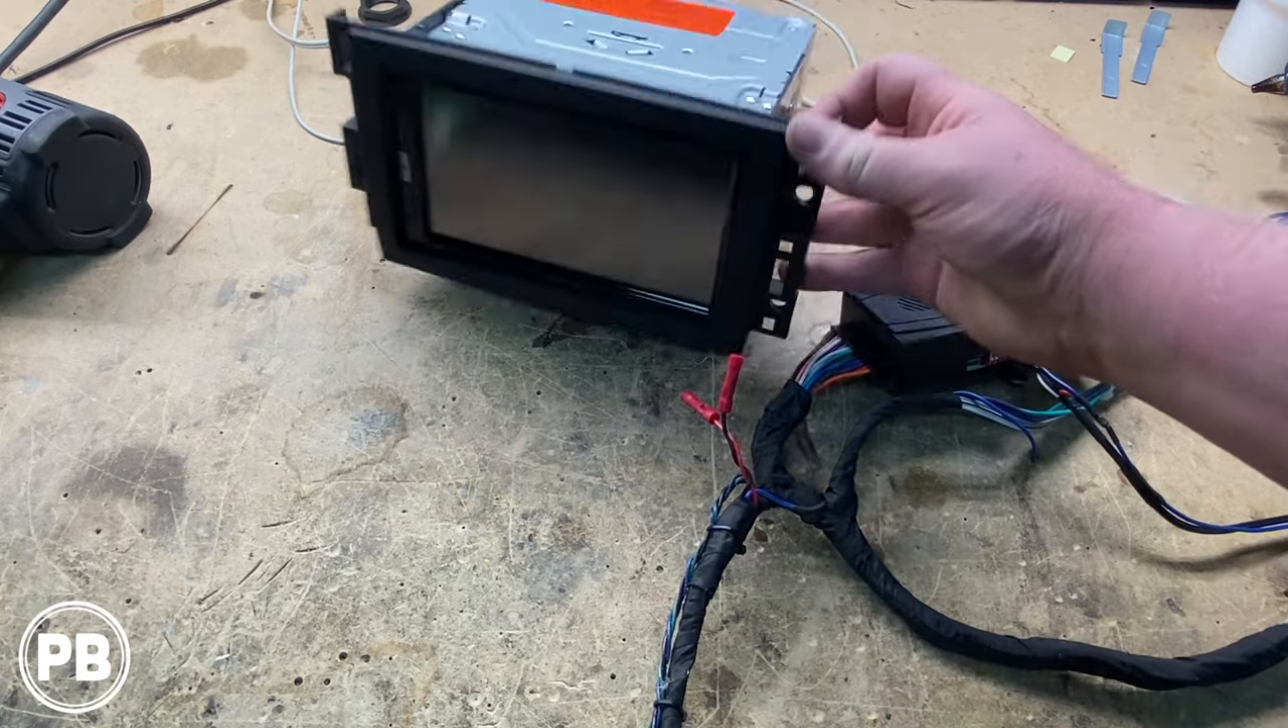Now as for the radio, we went ahead and got the dash kit on, super simple.